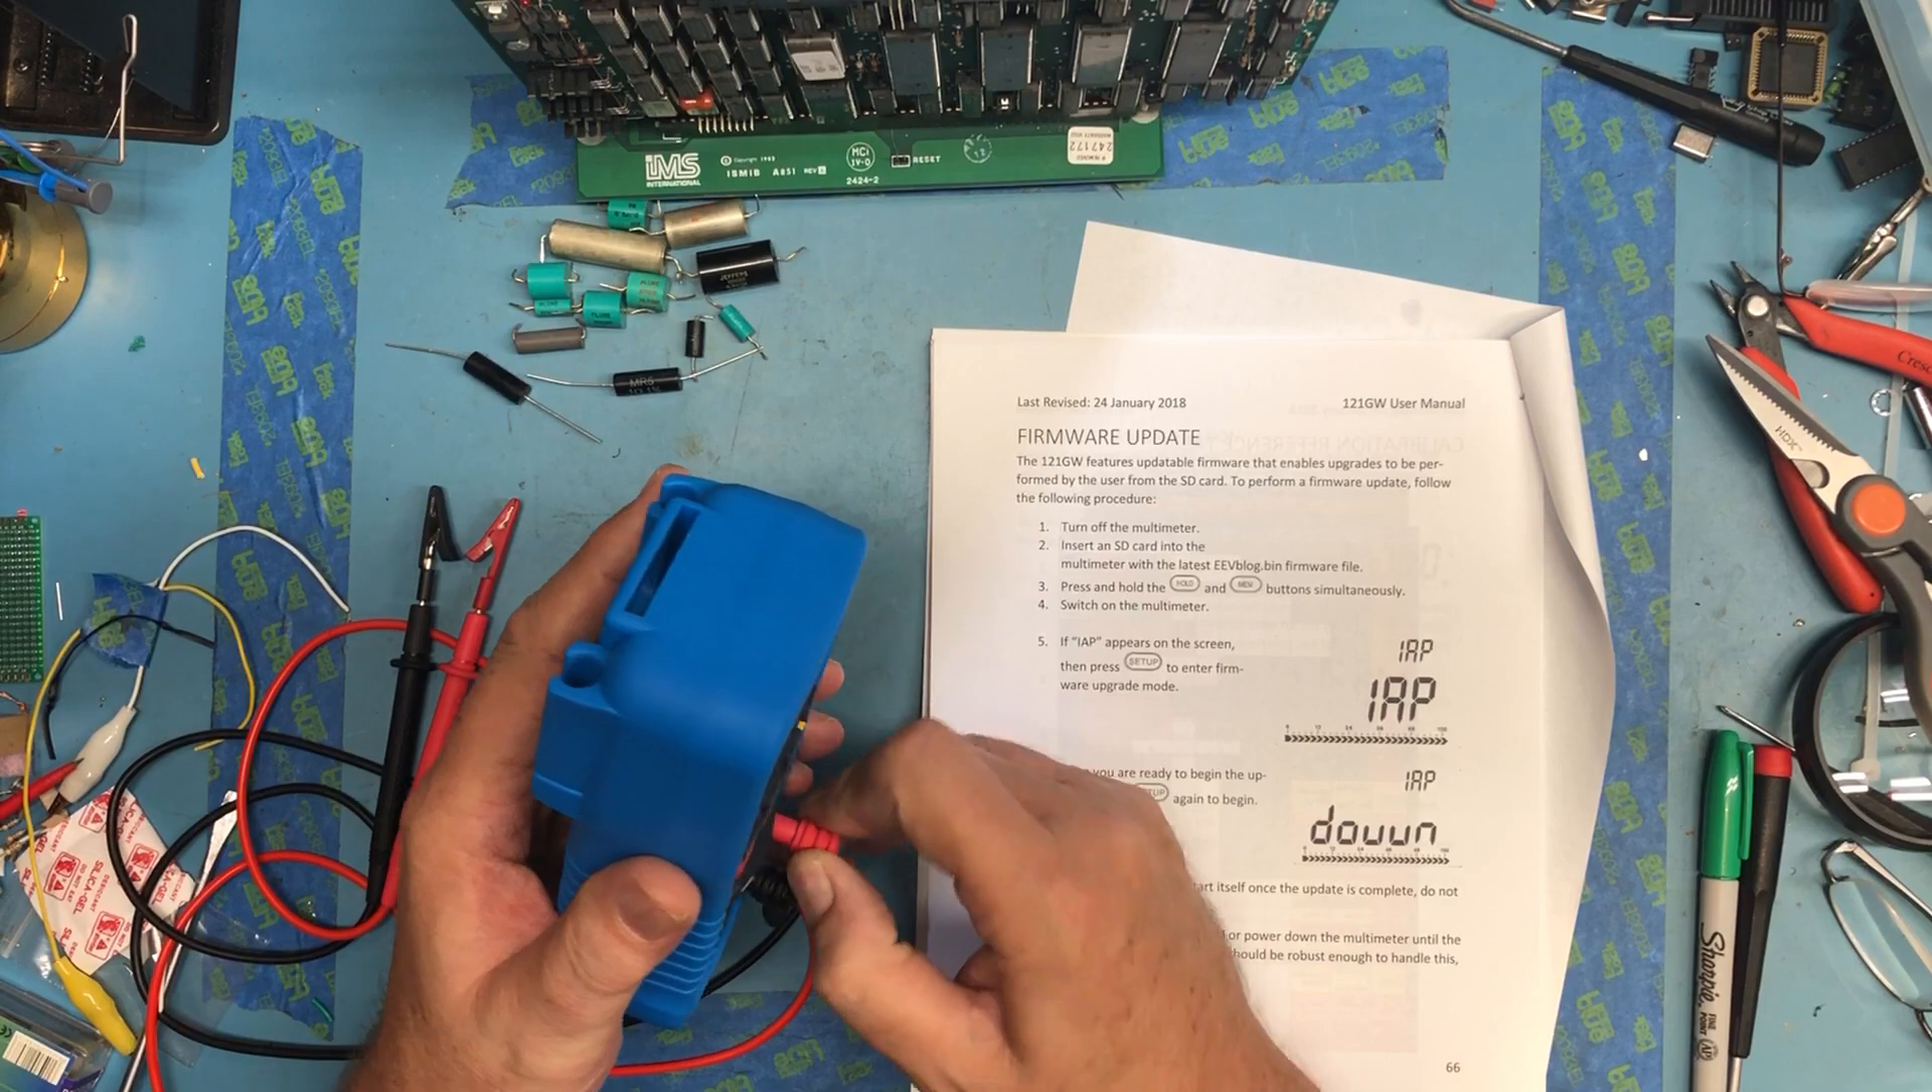I've not taken the rubber case off the unit yet.